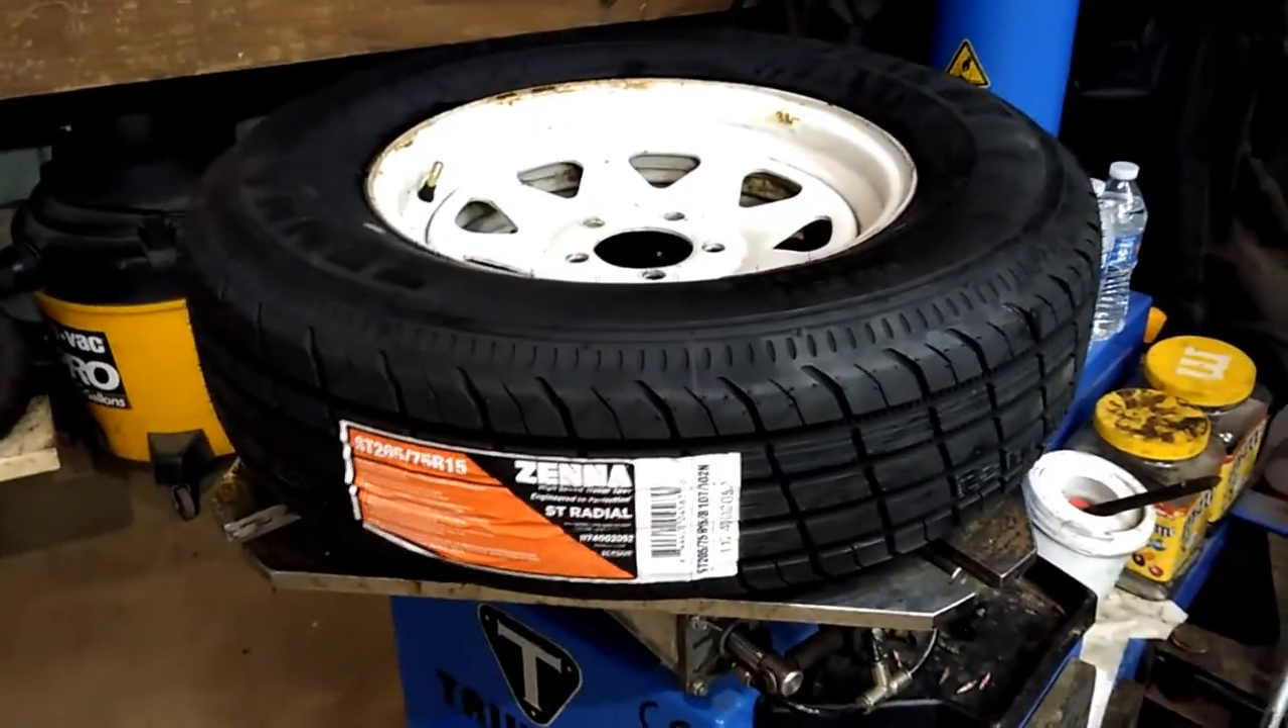We've got the tire mounted.